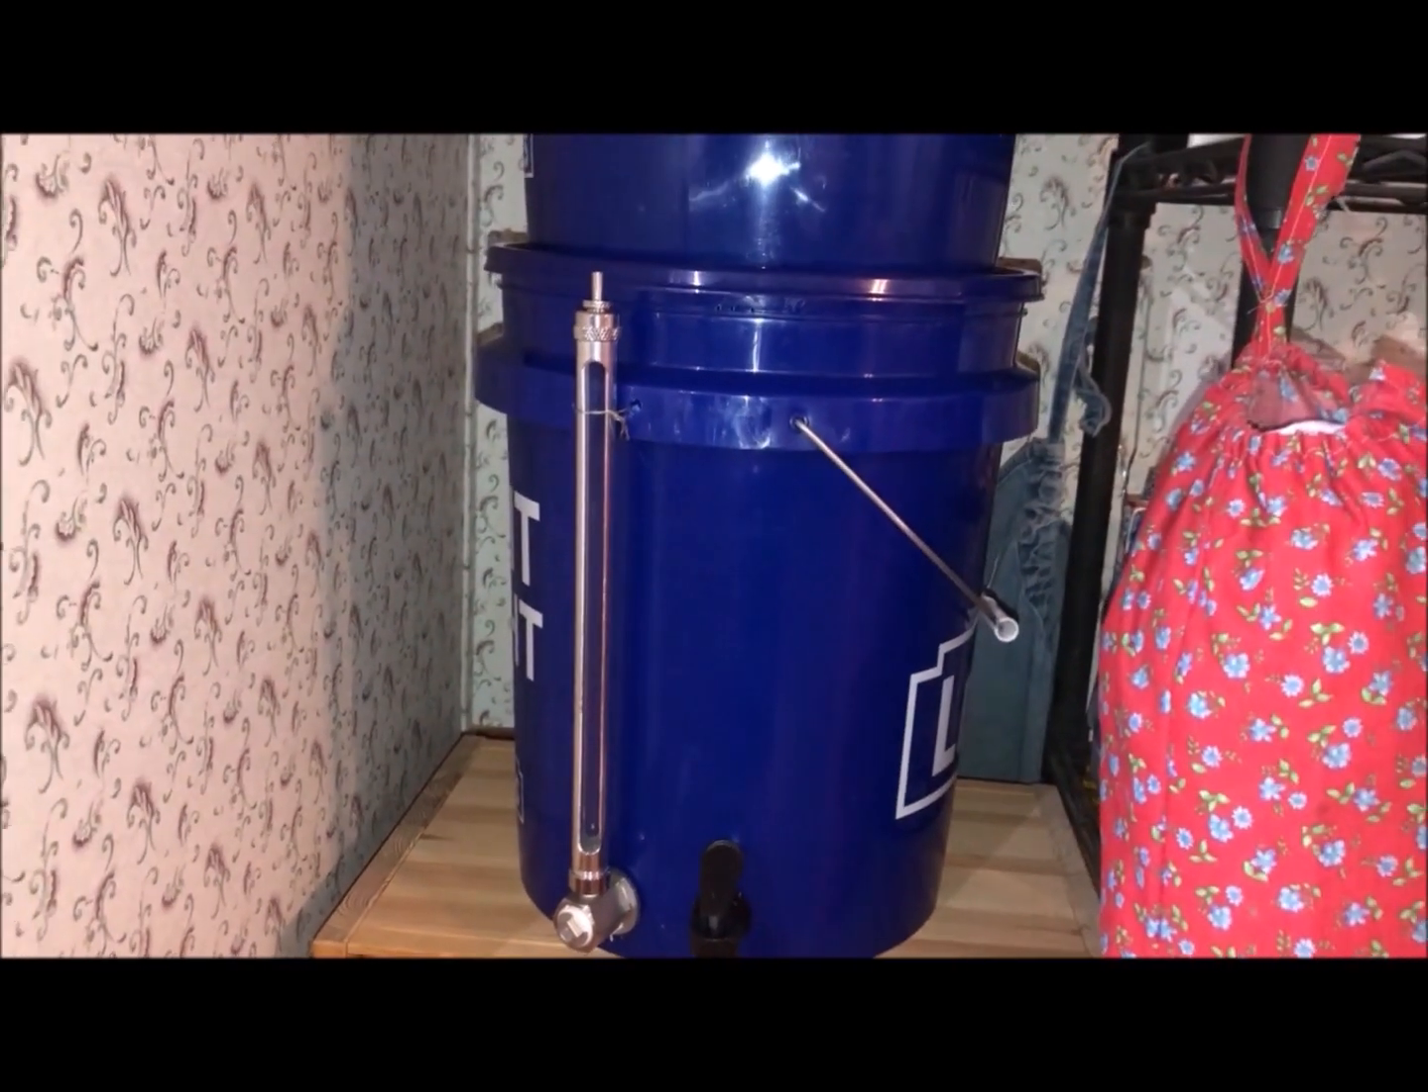This shot here shows the spigot and the water gauge the glass water gauge I've added to it.